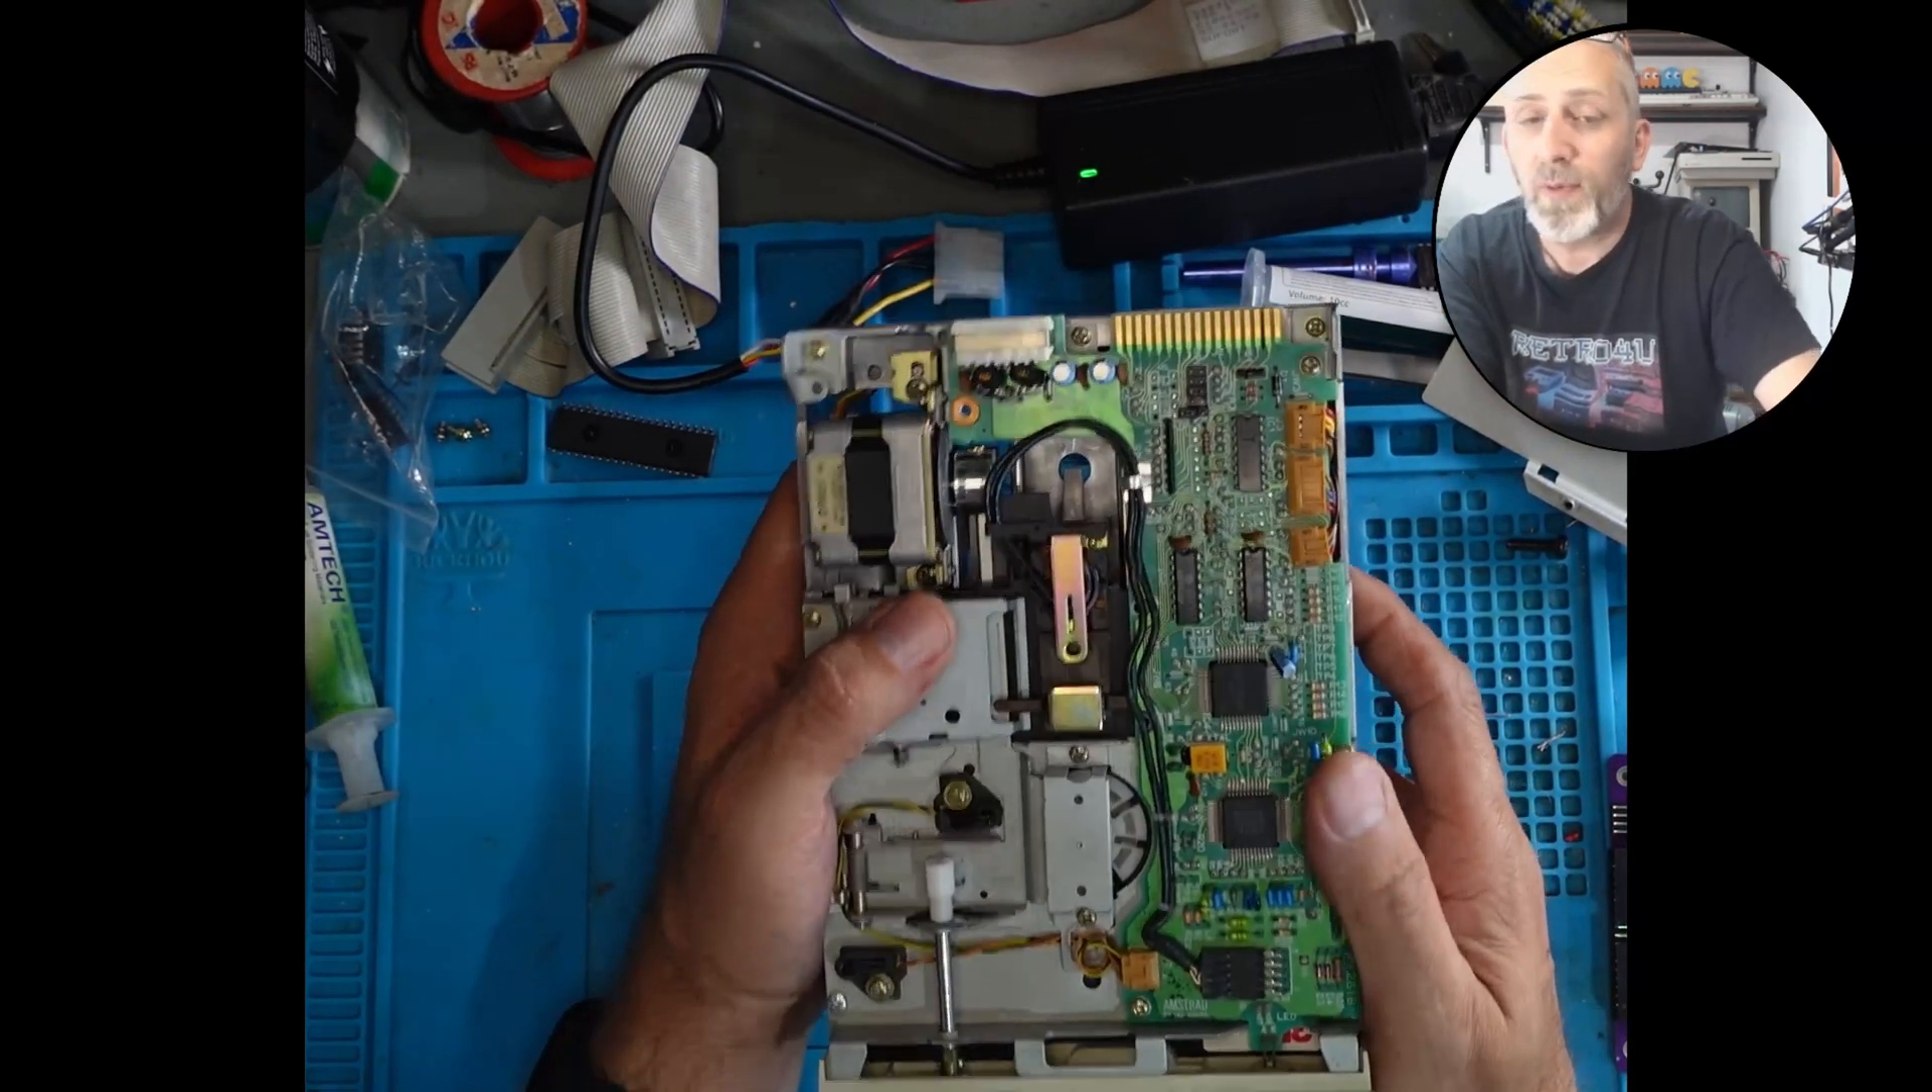So what I did now is I stripped the Amstrad down, and I removed the disk drive out the Amstrad.